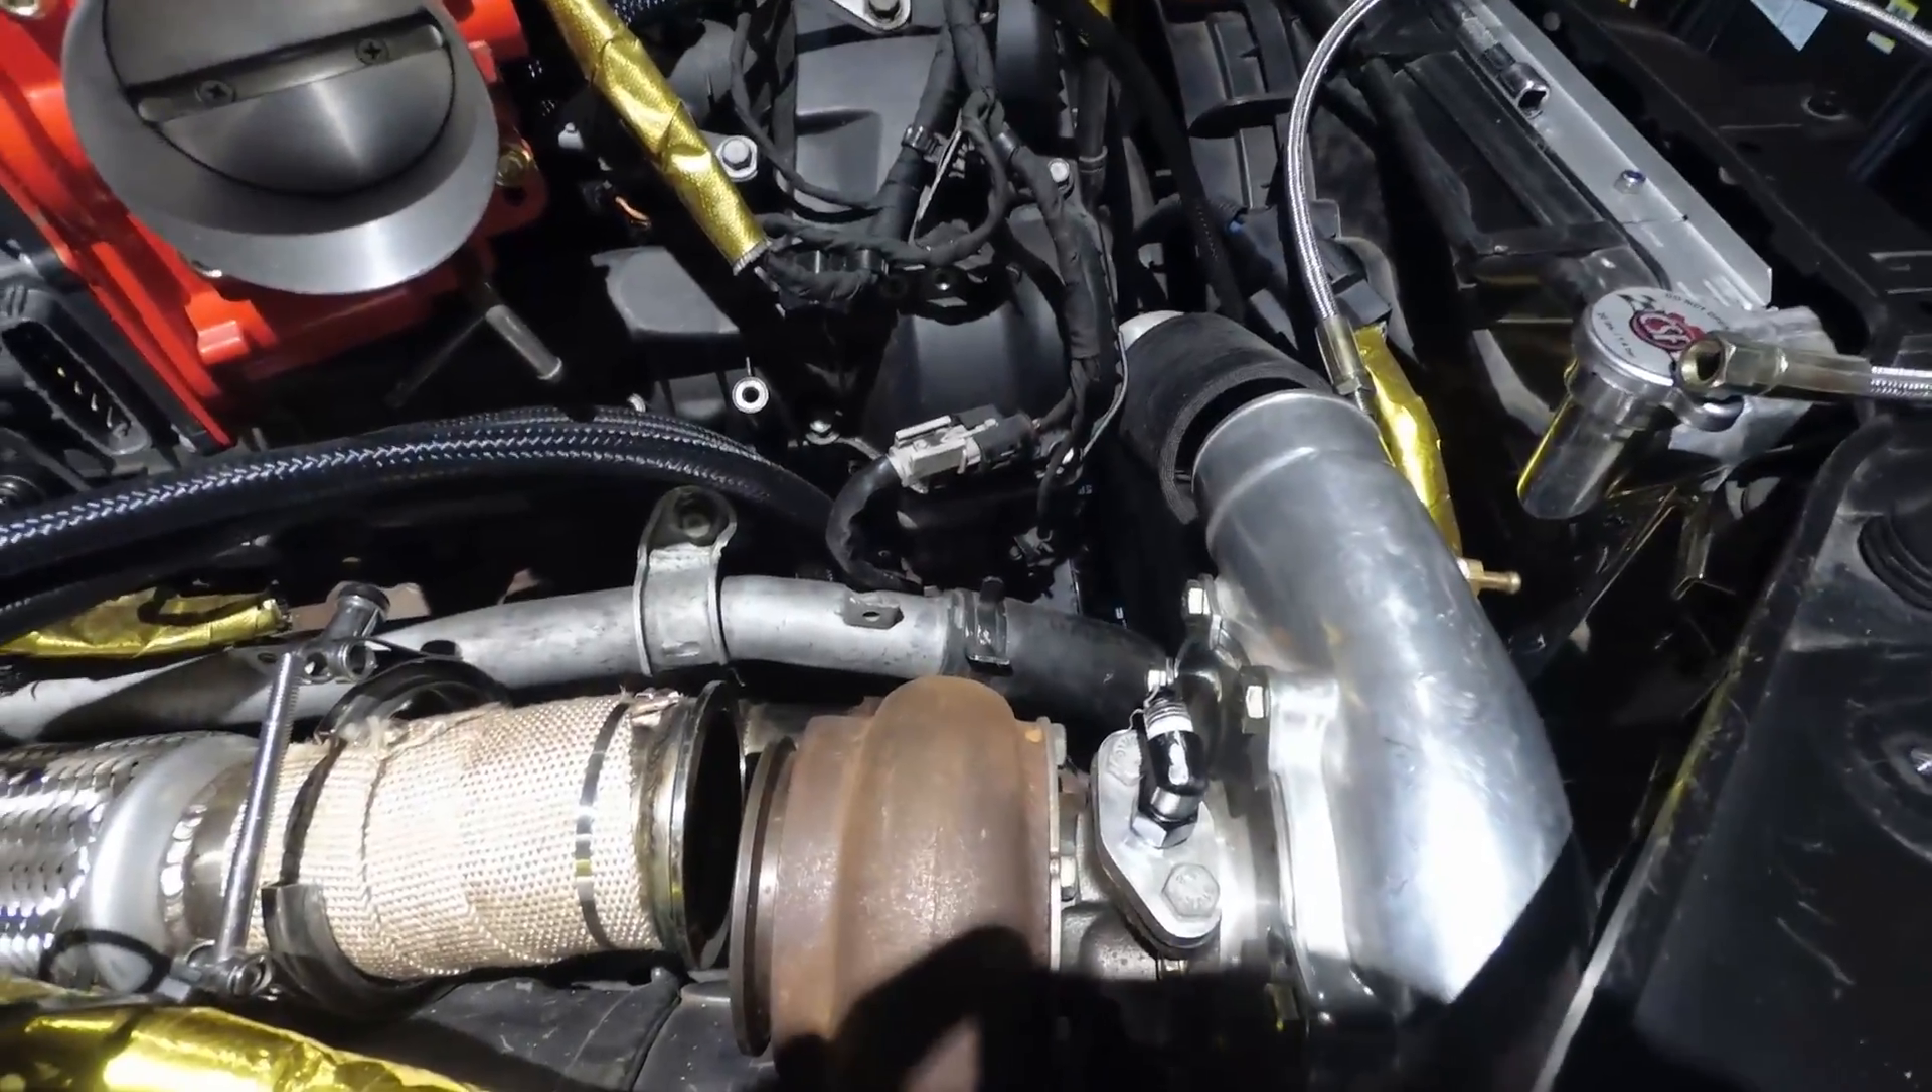Turbo is back in.